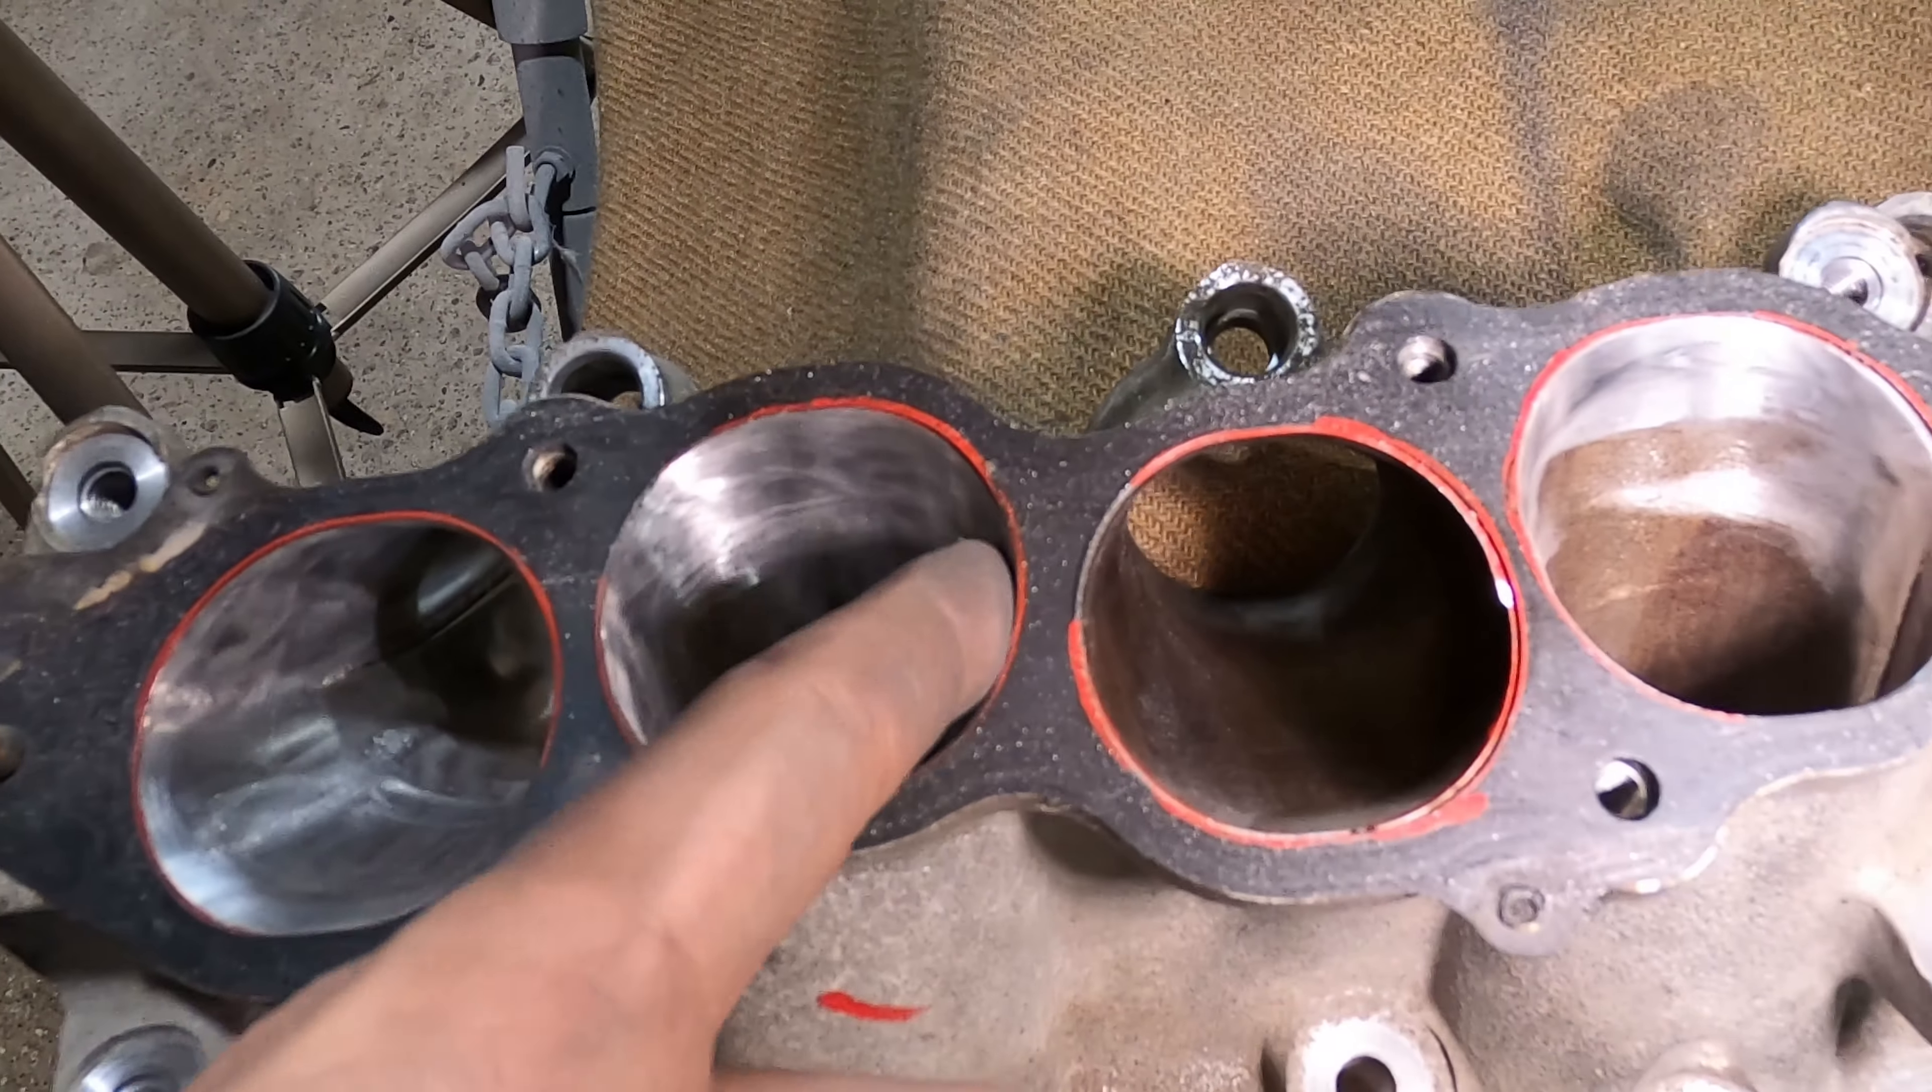Here if I put the gasket down you can see how much I've taken out. You can see there's barely any metal hanging out over that gasket.